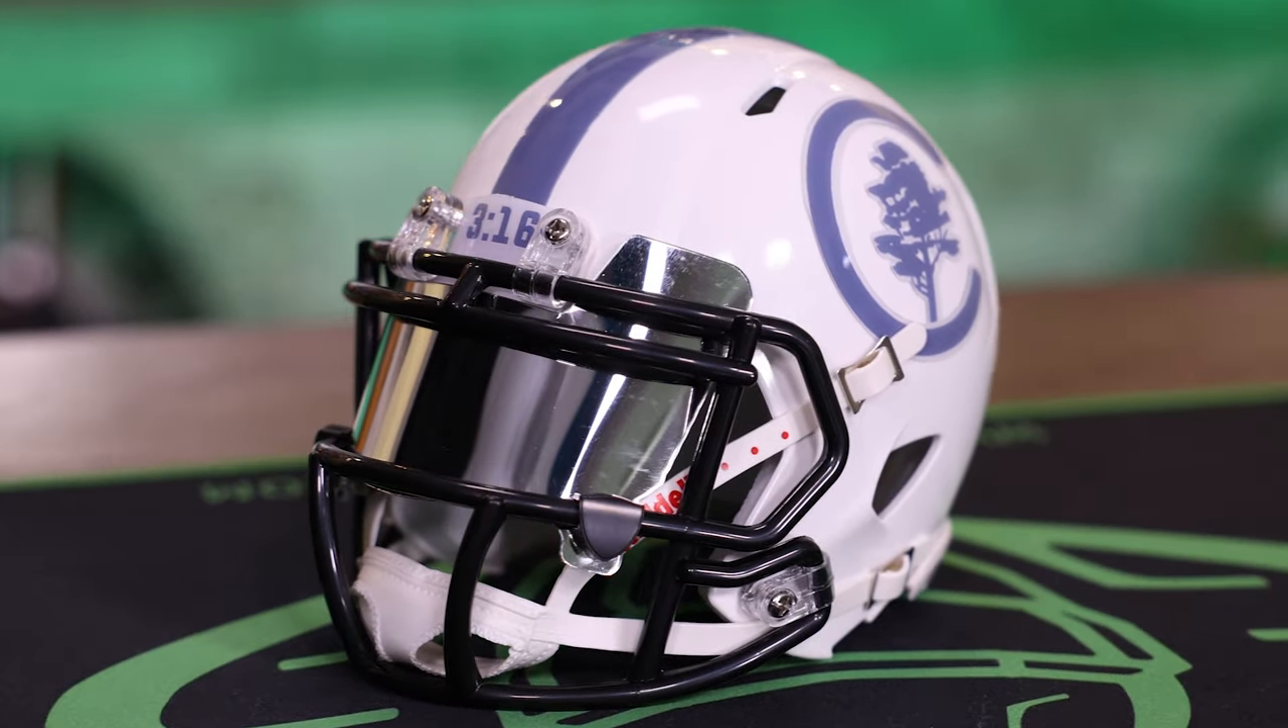Now you have a fully built mini helmet.